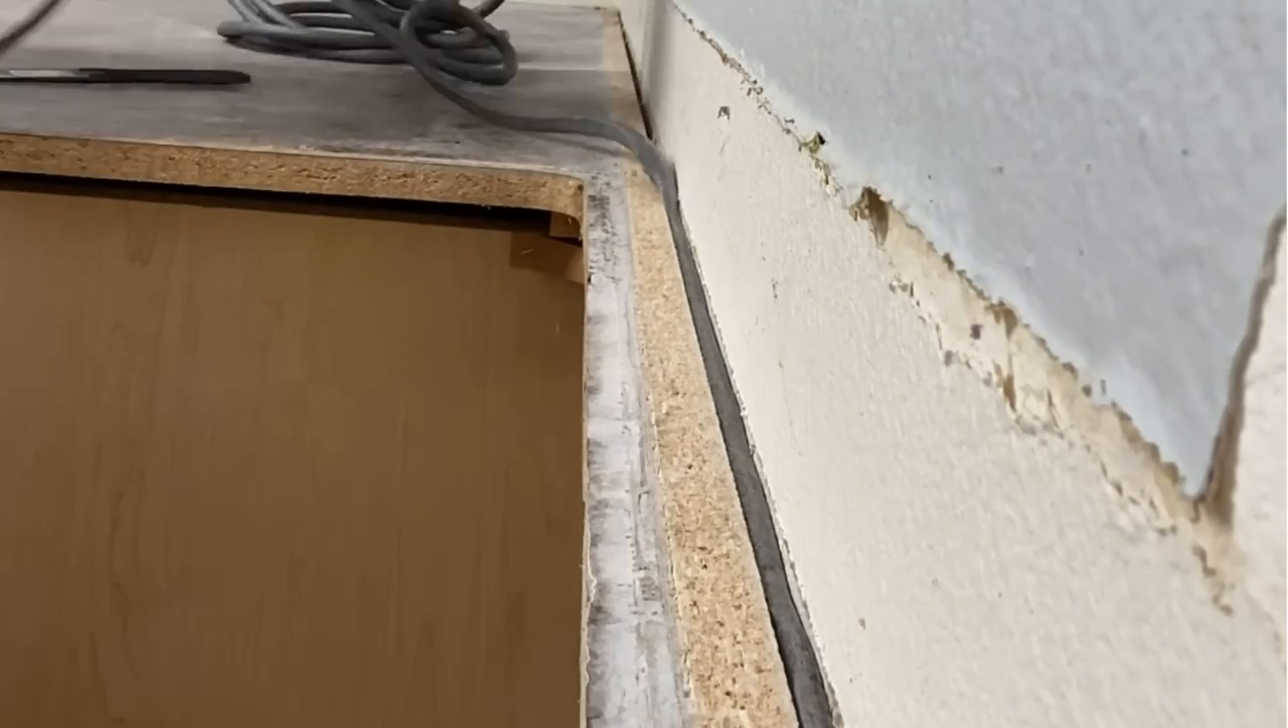Next, I was left with this little gap behind the cabinet where I had cut off the backsplash.